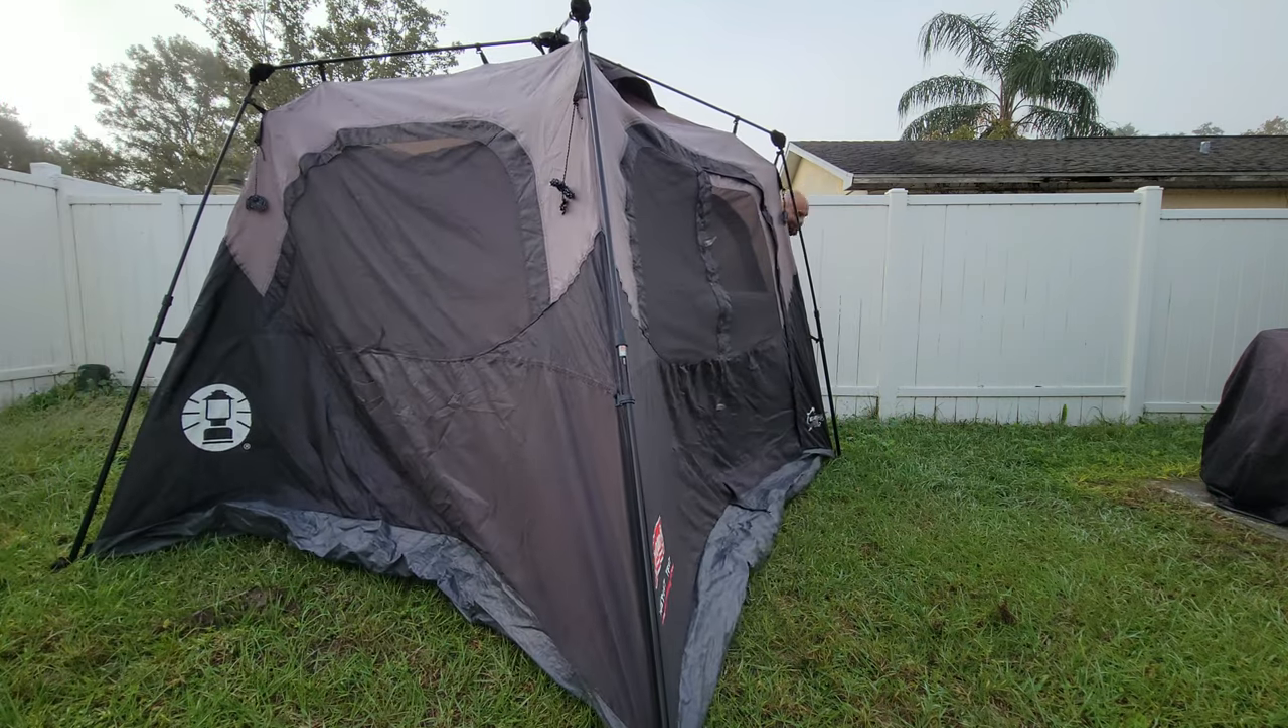And that's pretty much it basically the tent right now is built.